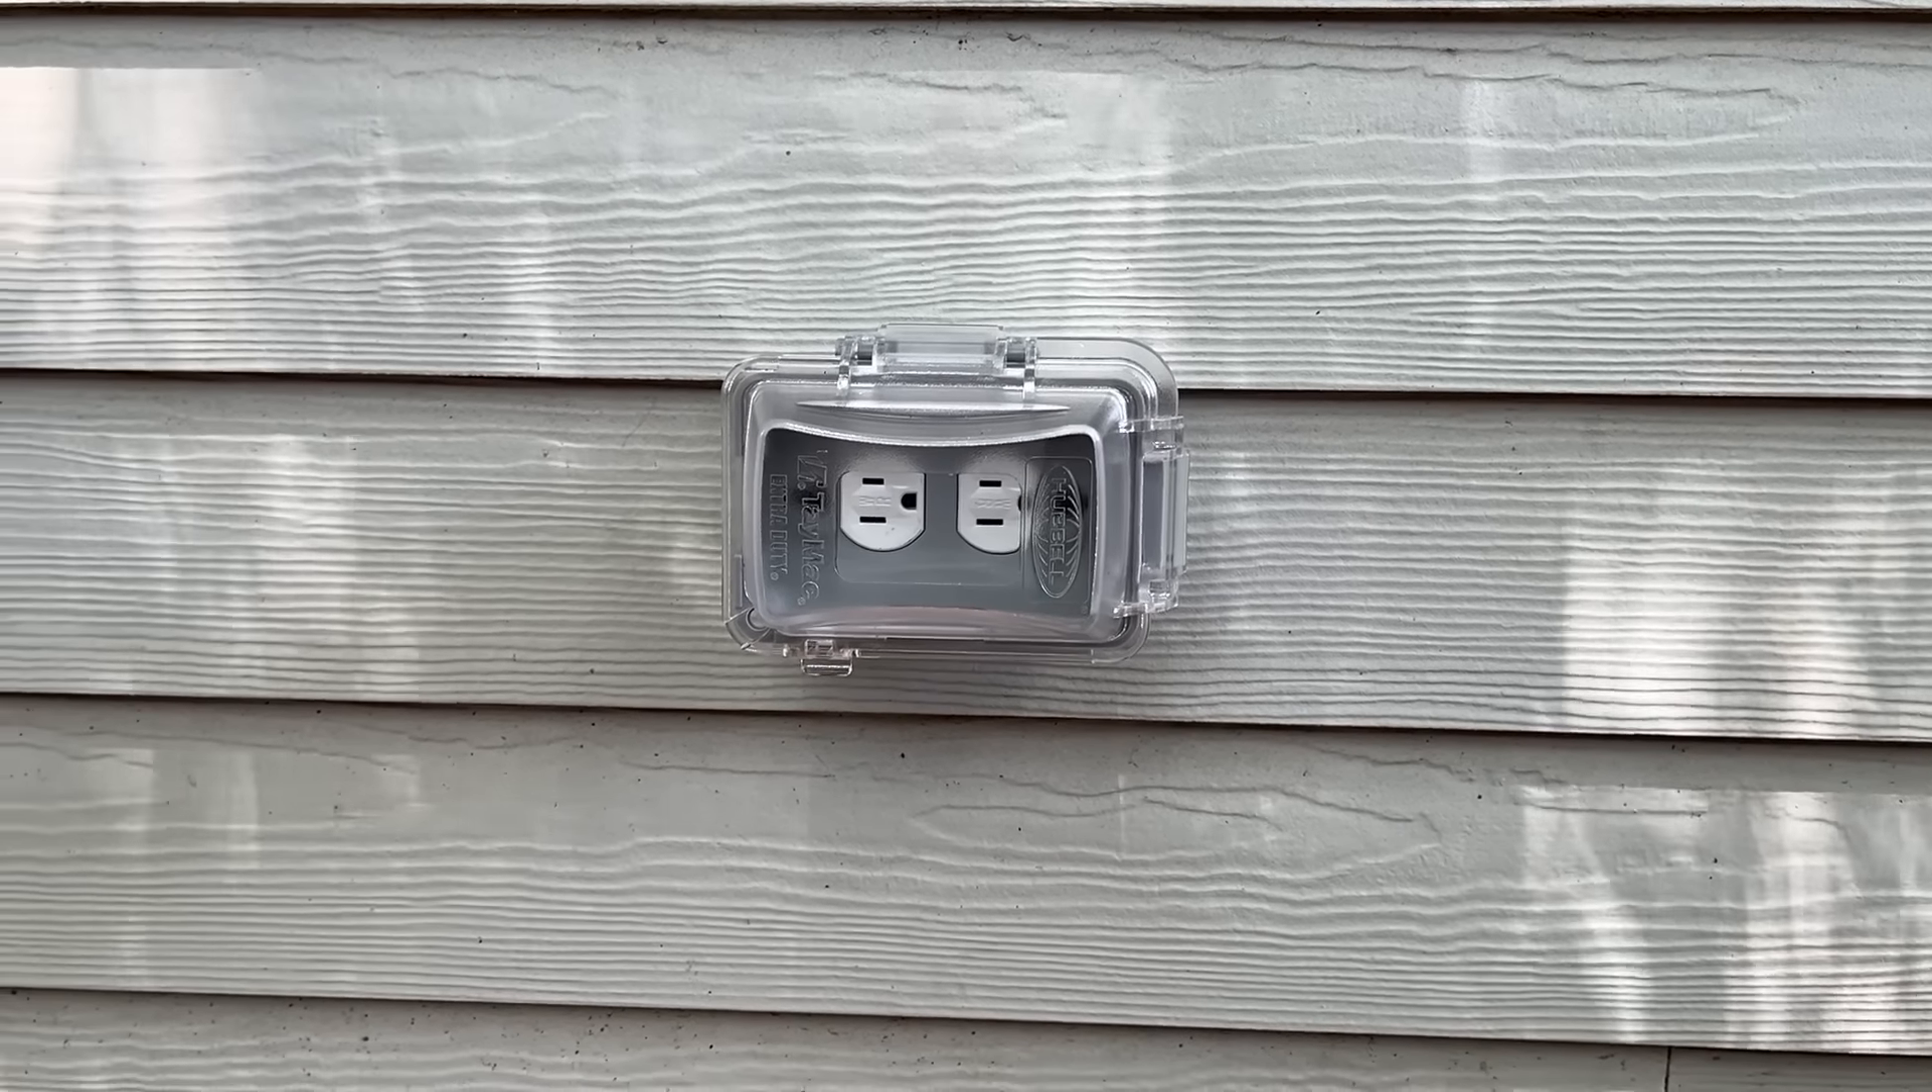Alright, that's the outlet fully installed.